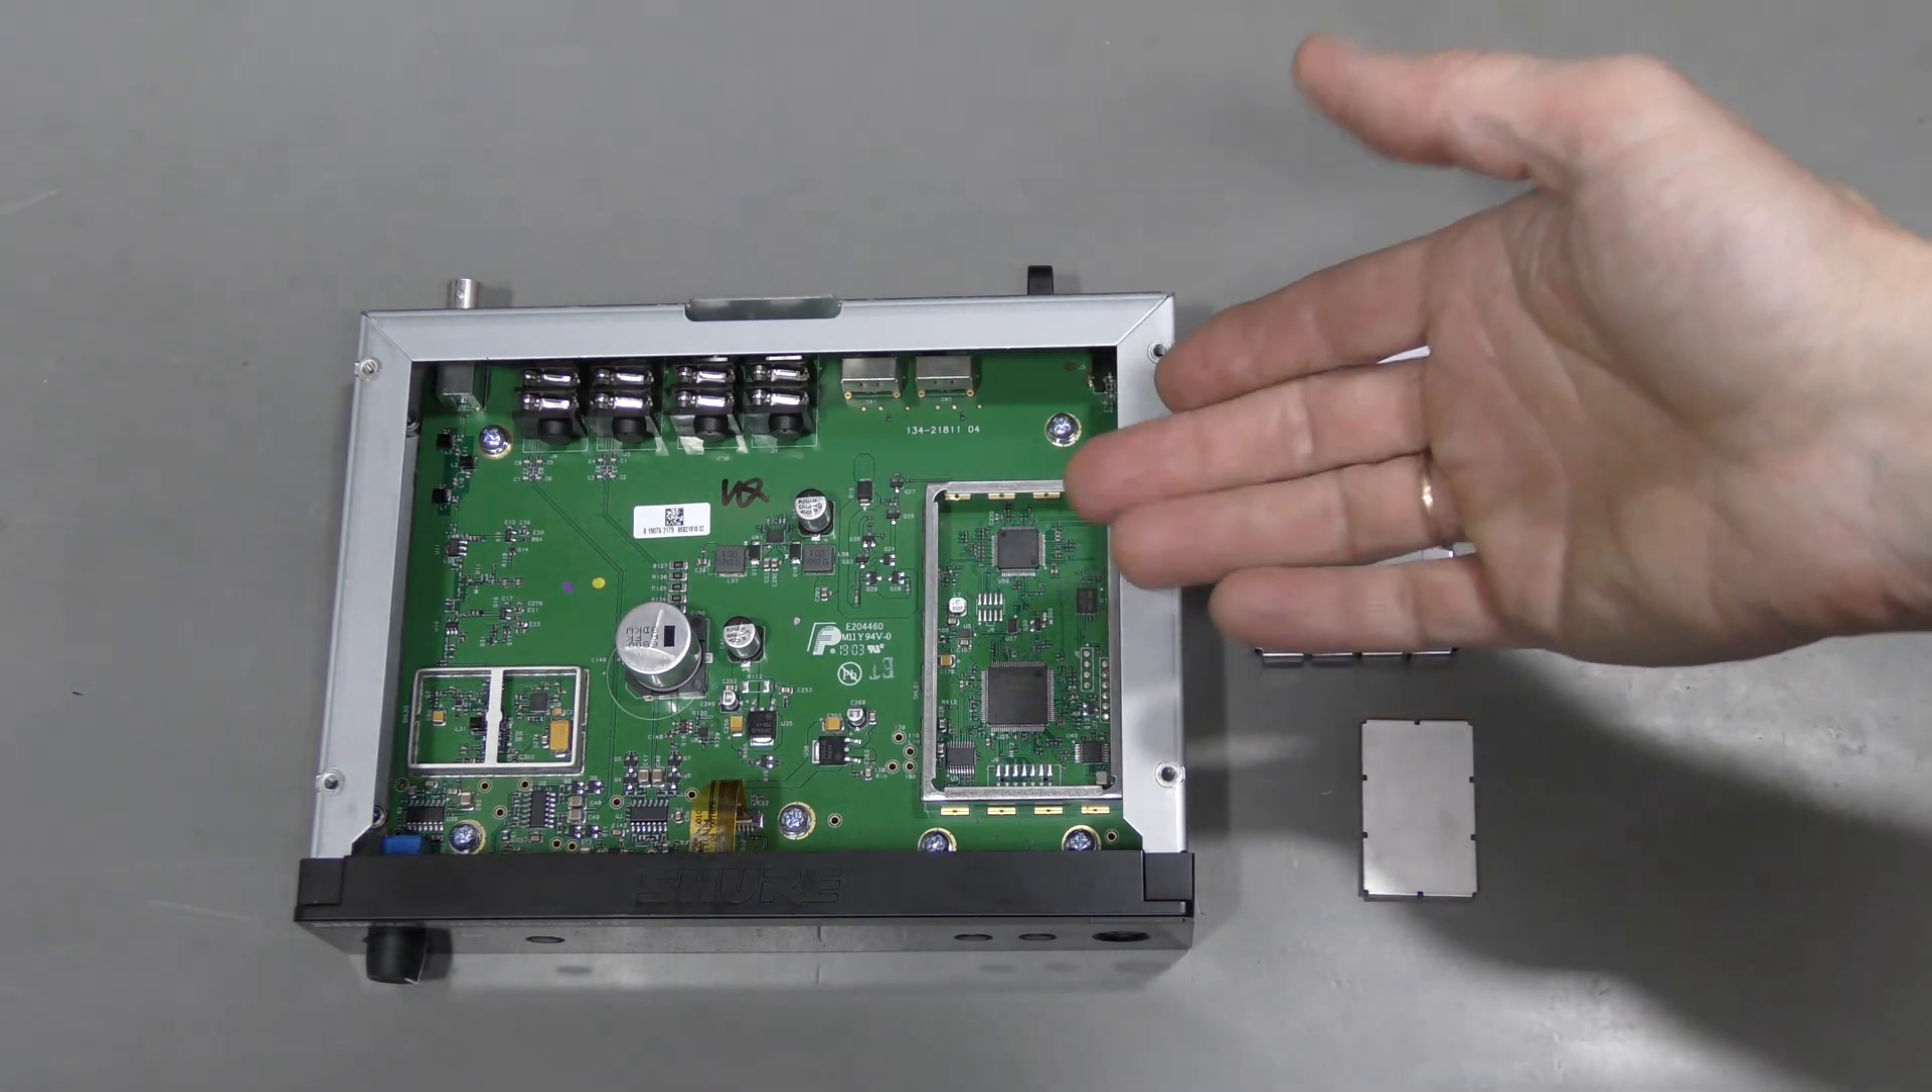I took the covers off because it was easy.